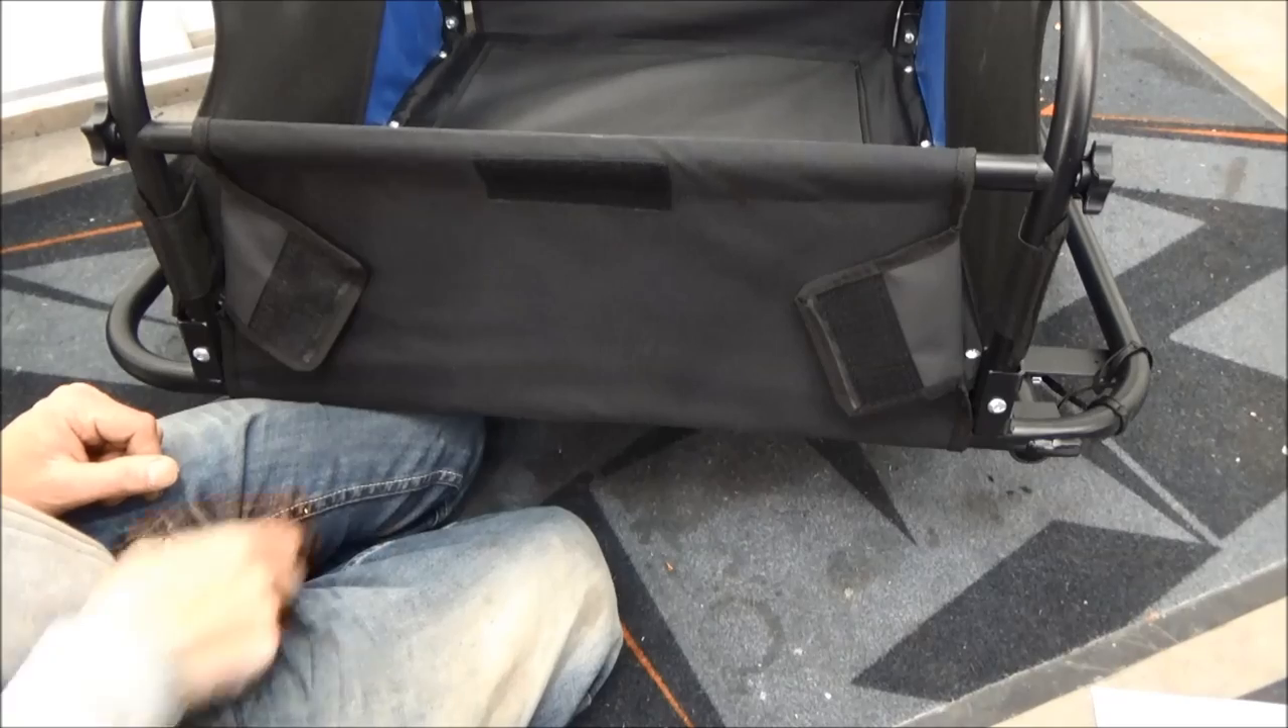Maintenant, il ne reste plus qu'à refermer les velcros.